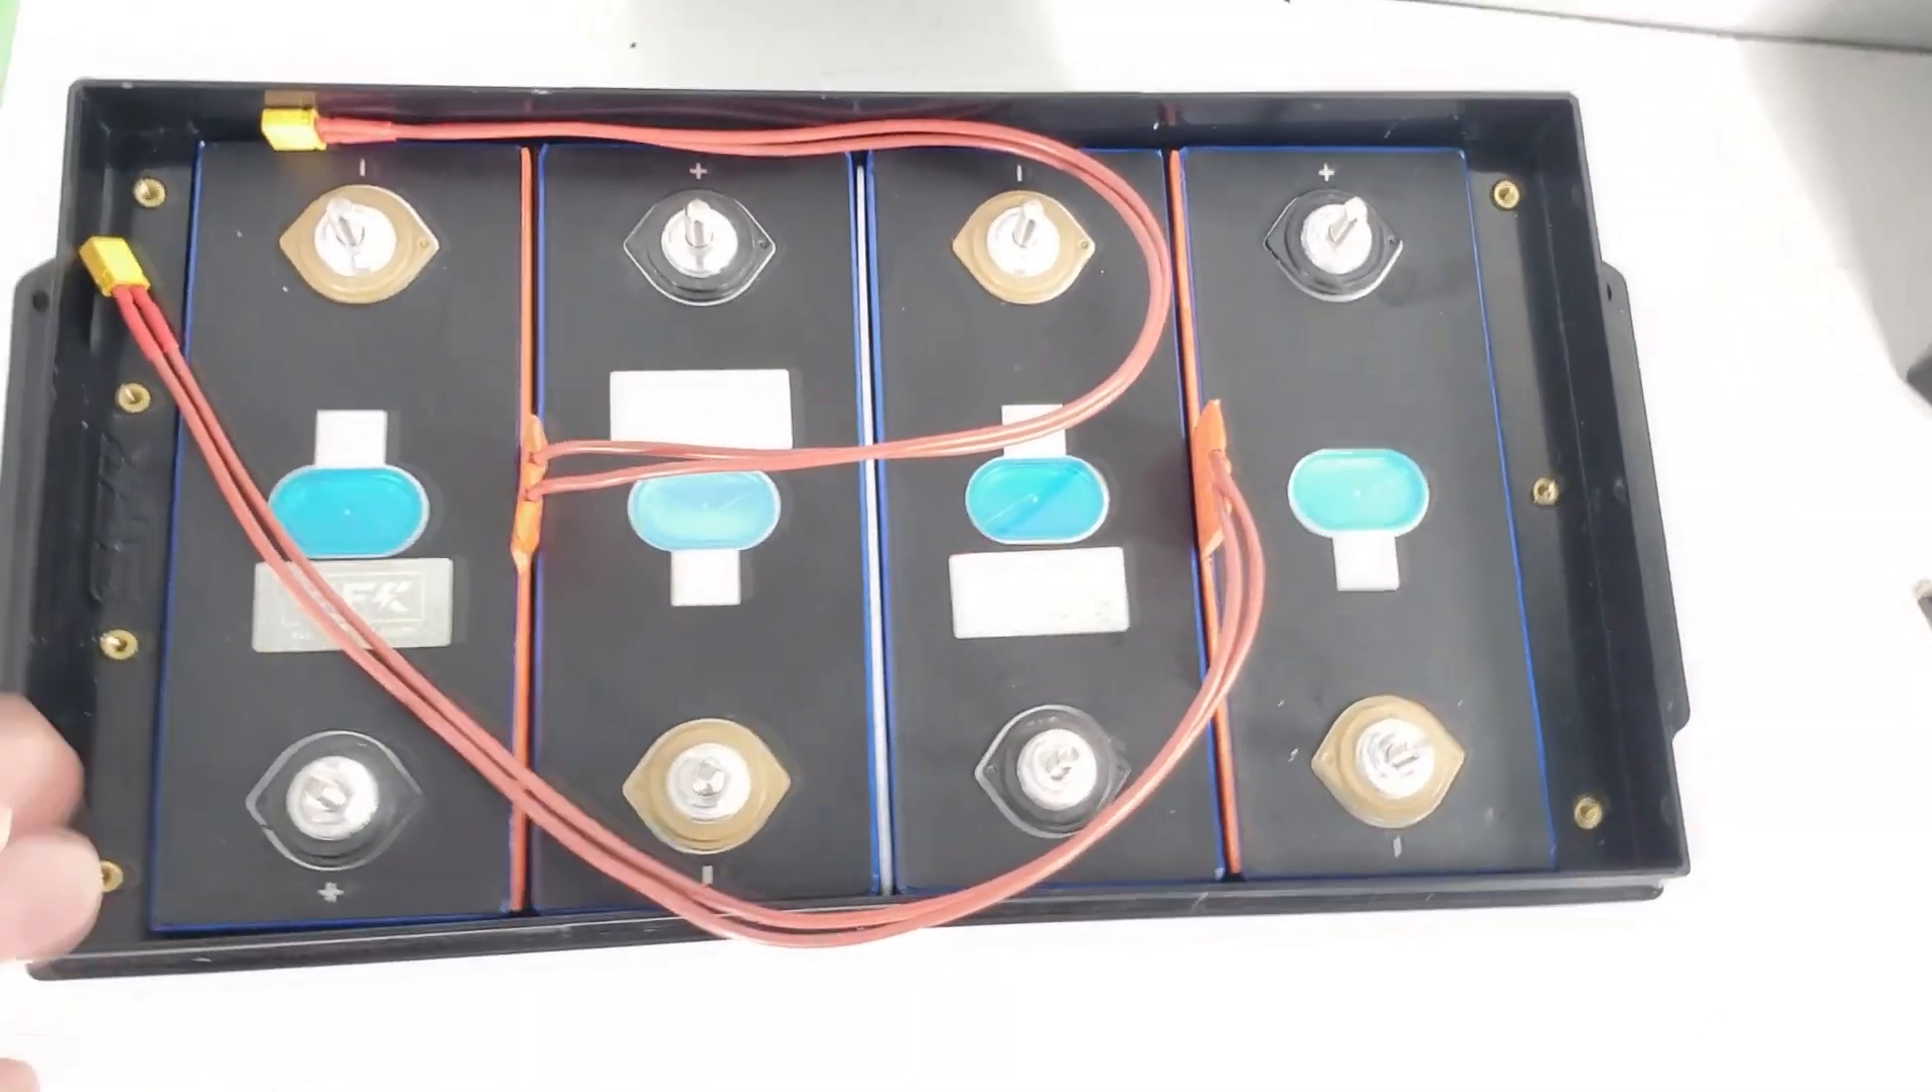Just to kind of show you, you got the cells in place.